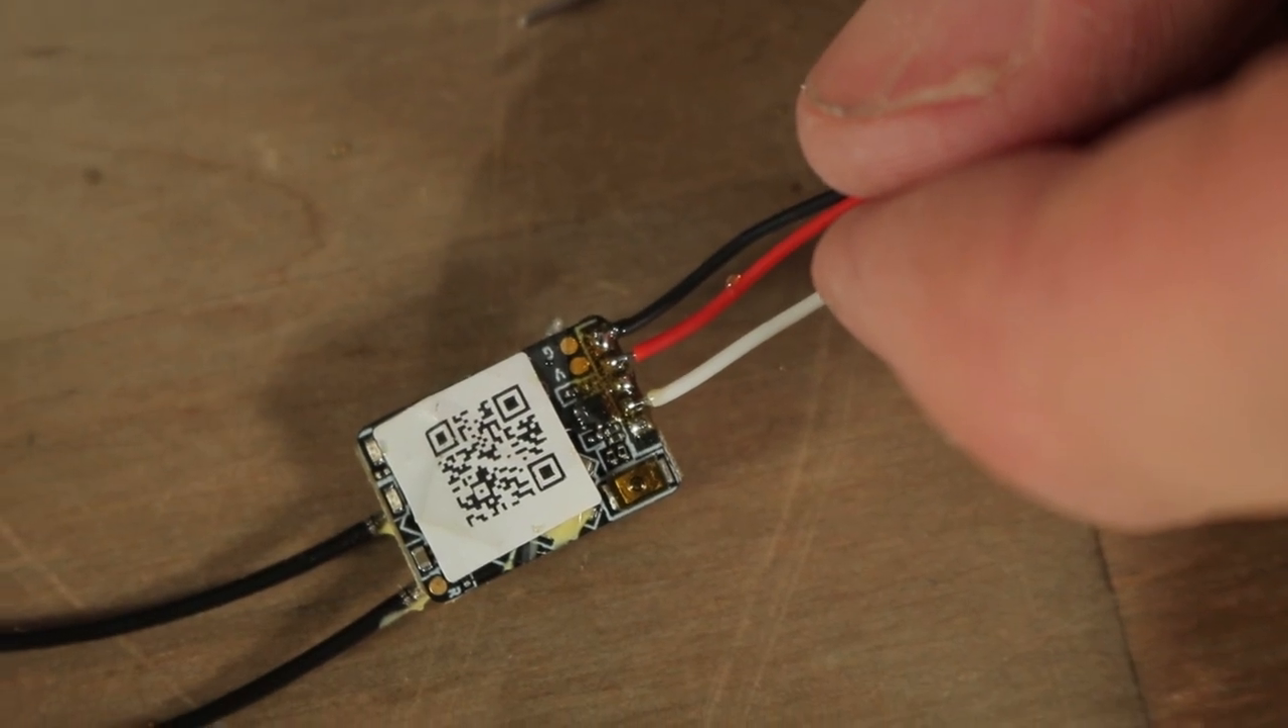All right, we got our three wires connected to the receiver.